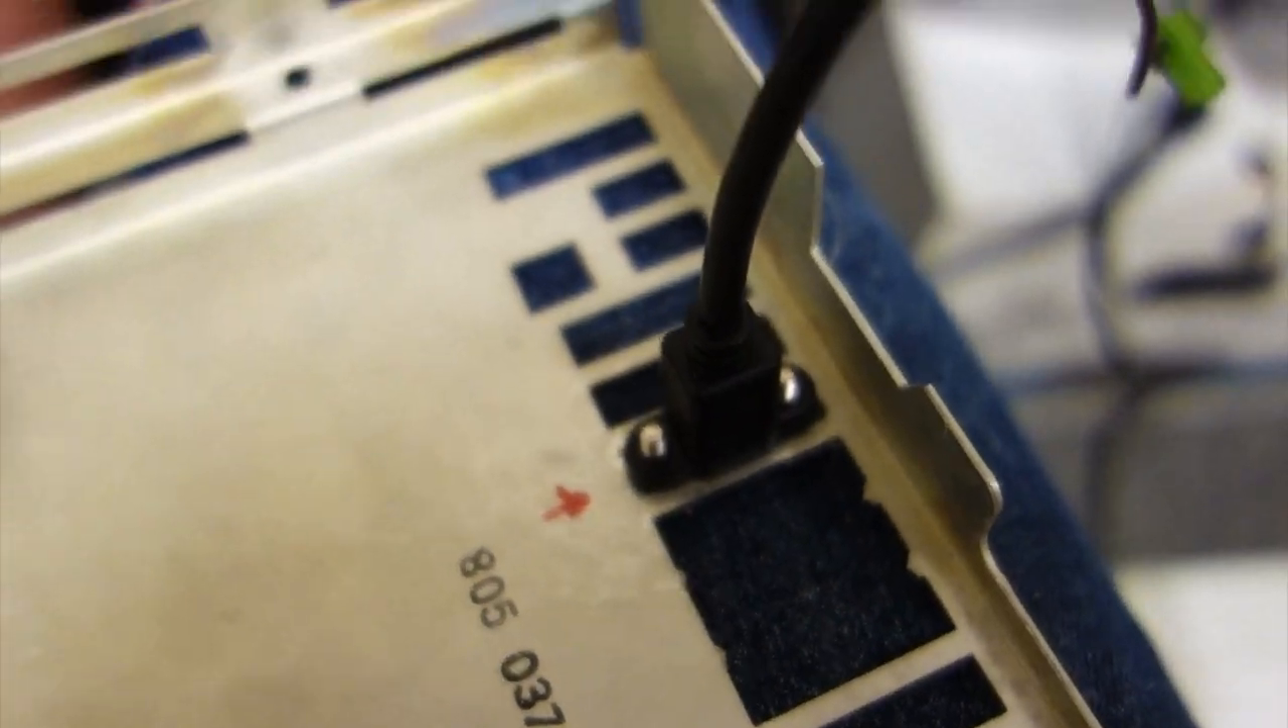Okay I got the little panel mount USB thing attached.